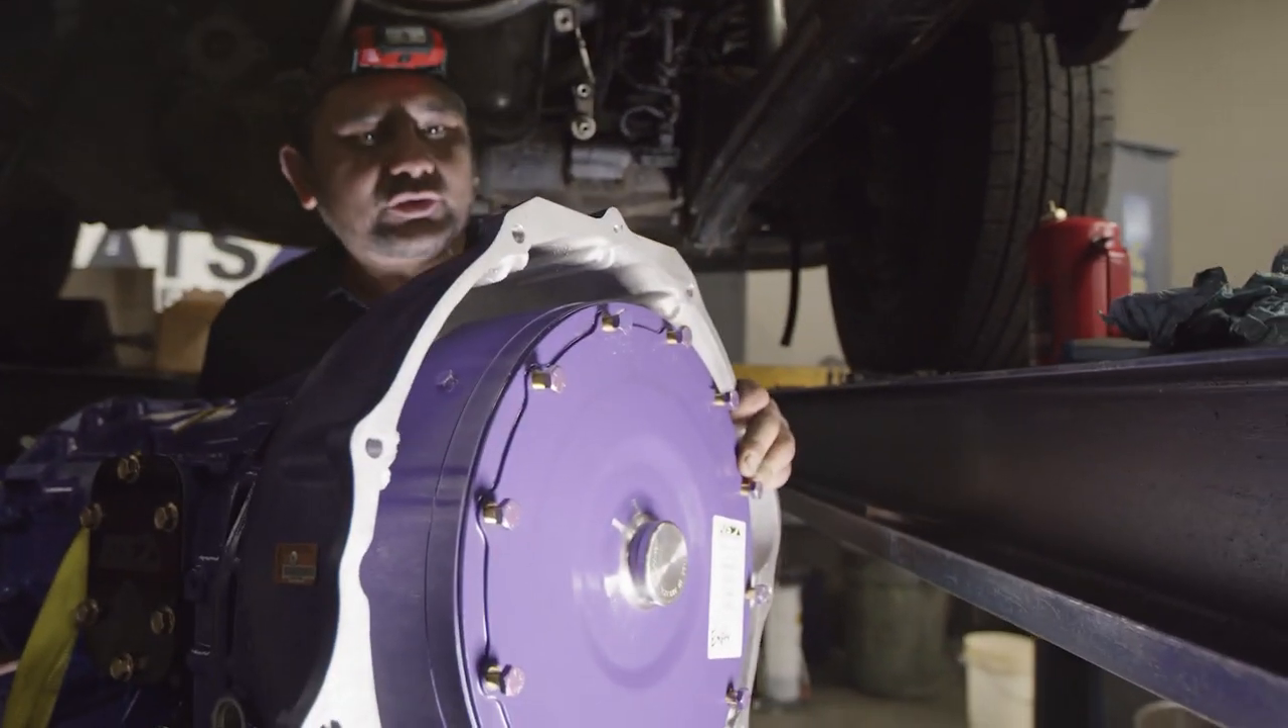We have our torque converter in the bell housing.